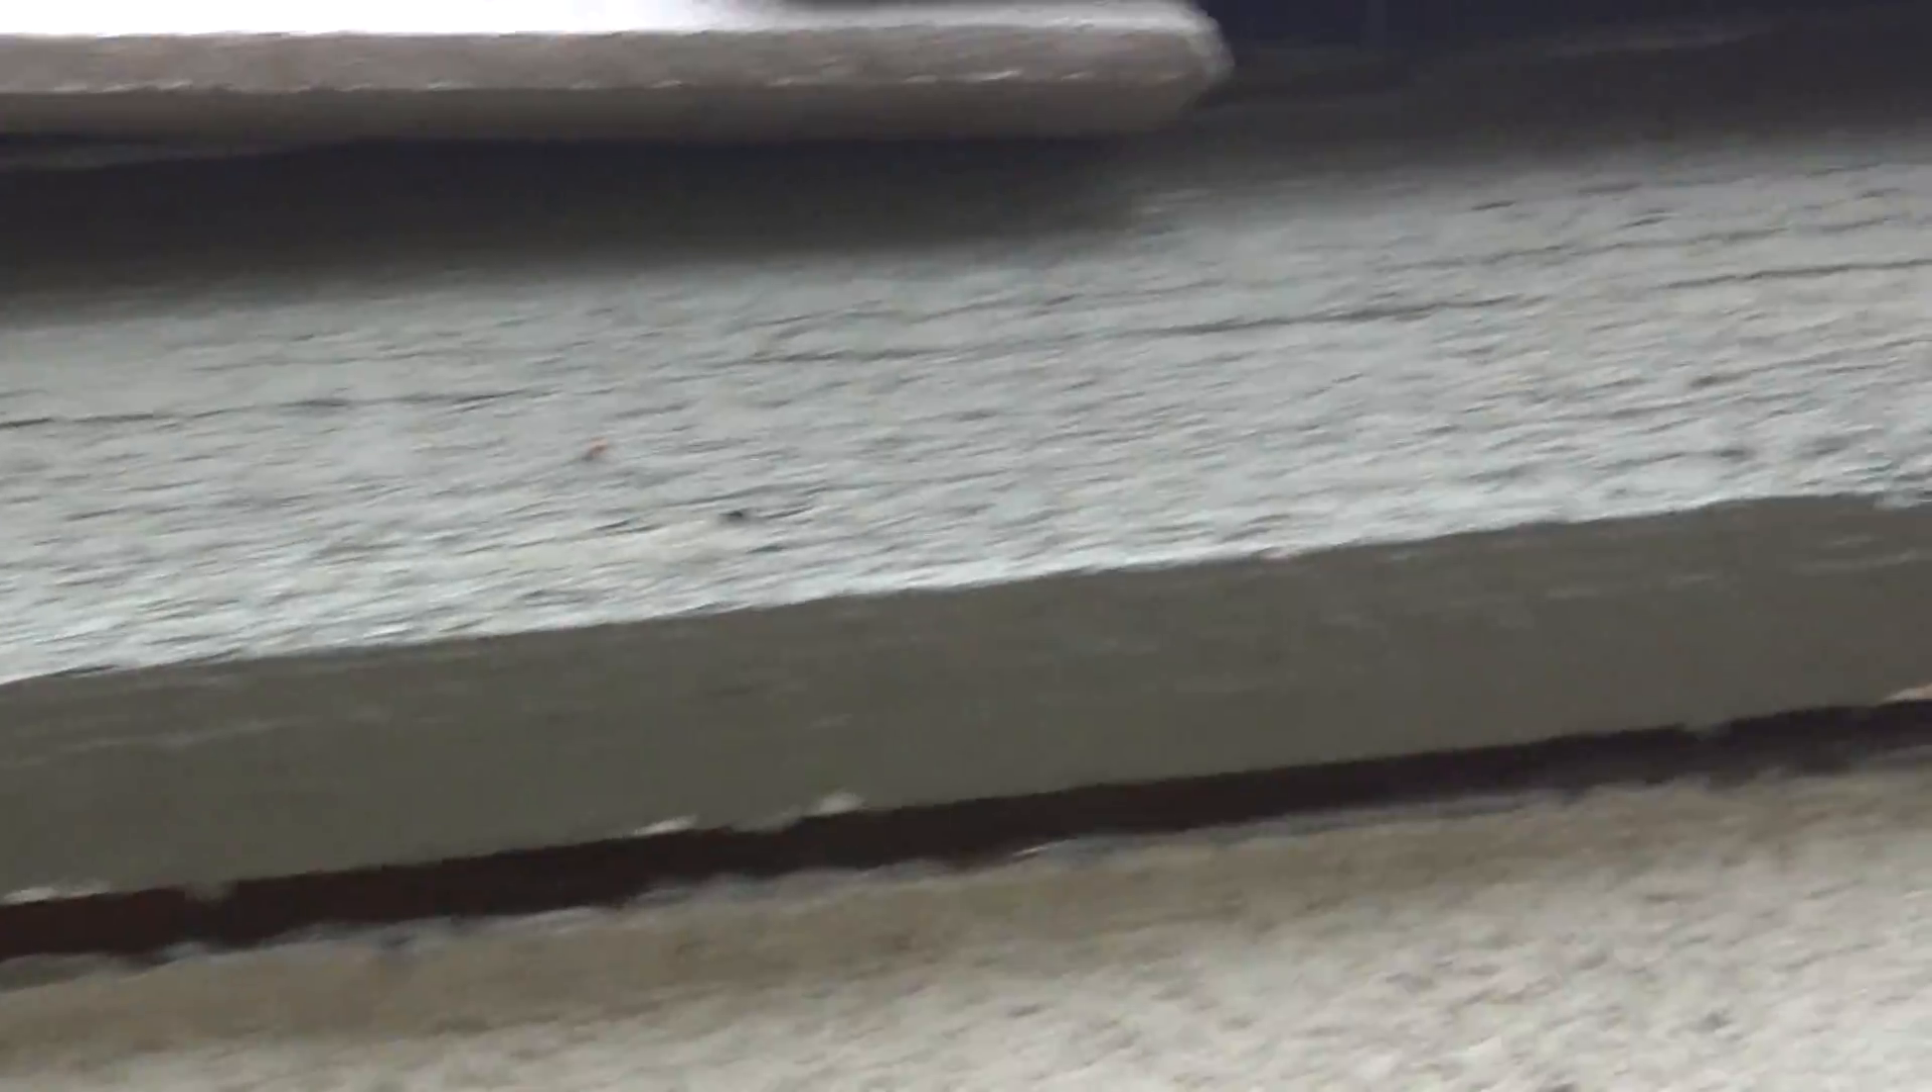This fascia trim has bowed out at a little bit of a of an angle you're not supposed to have that joint like that up against the stucco that's supposed to be tight.